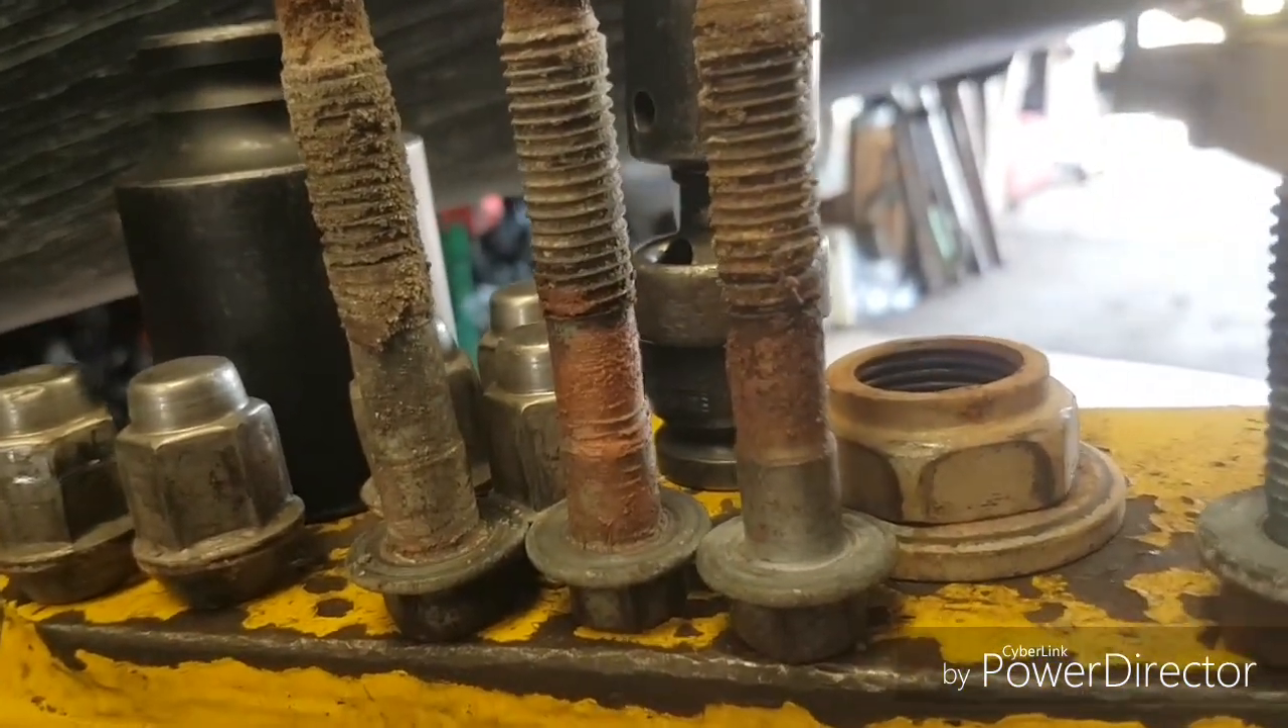Got the bolts out. See the threads?